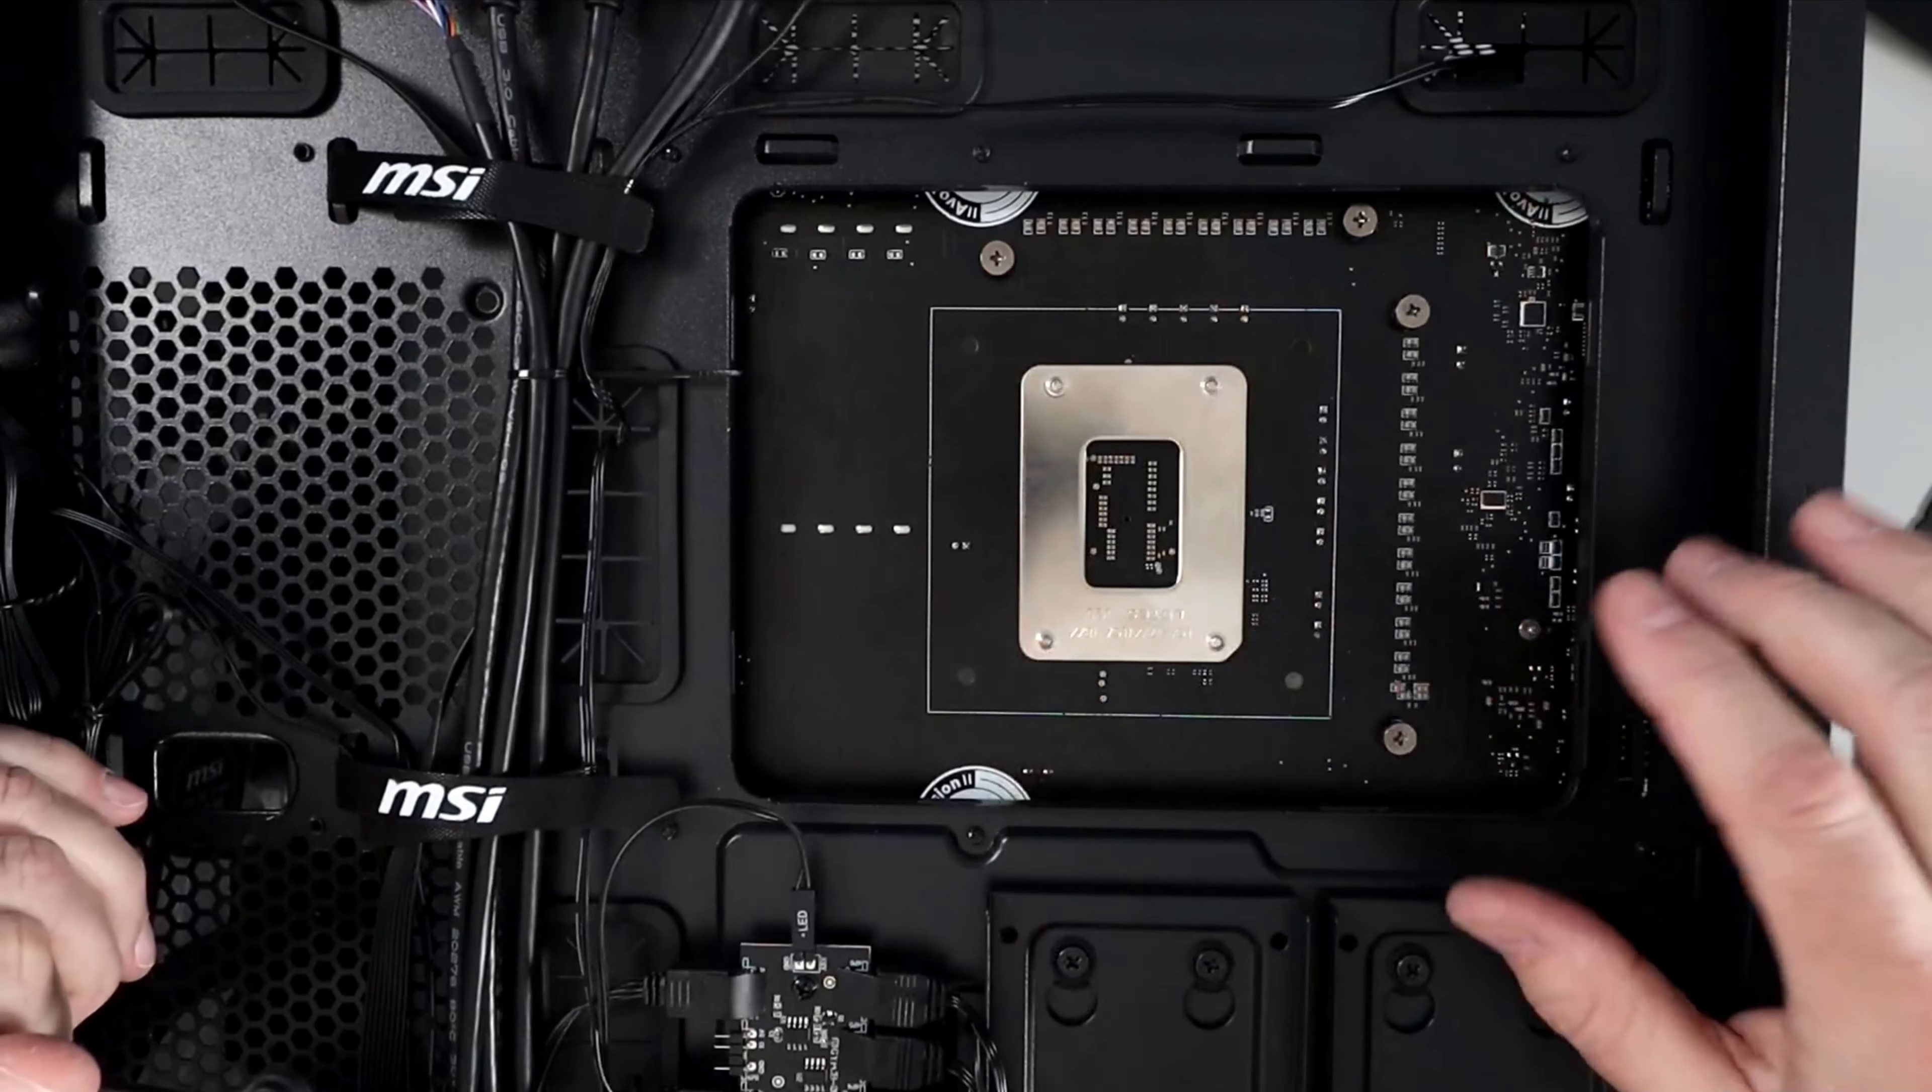So I've got the covers off of my pc case here and my motherboards actually installed in my pc case.